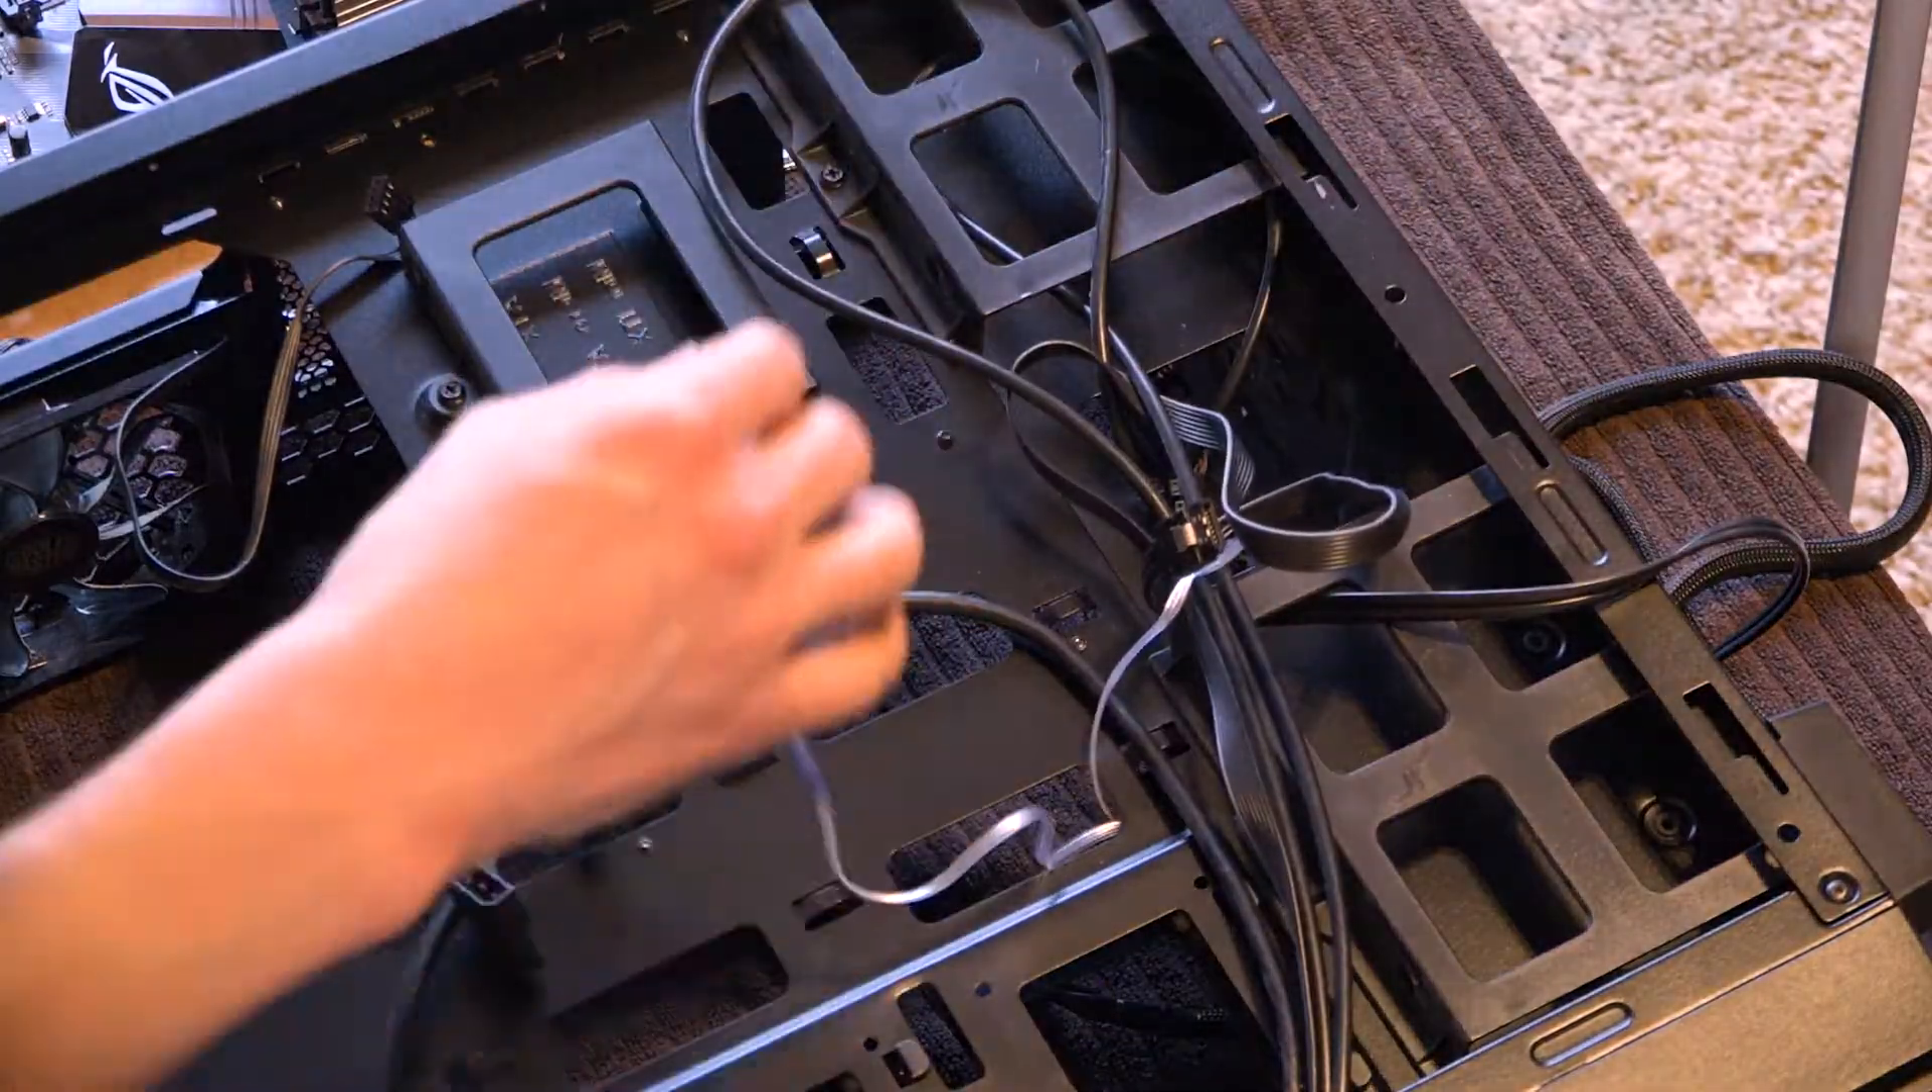In finishing up the removal, we are going to clear out the remaining loose cables still in the case.